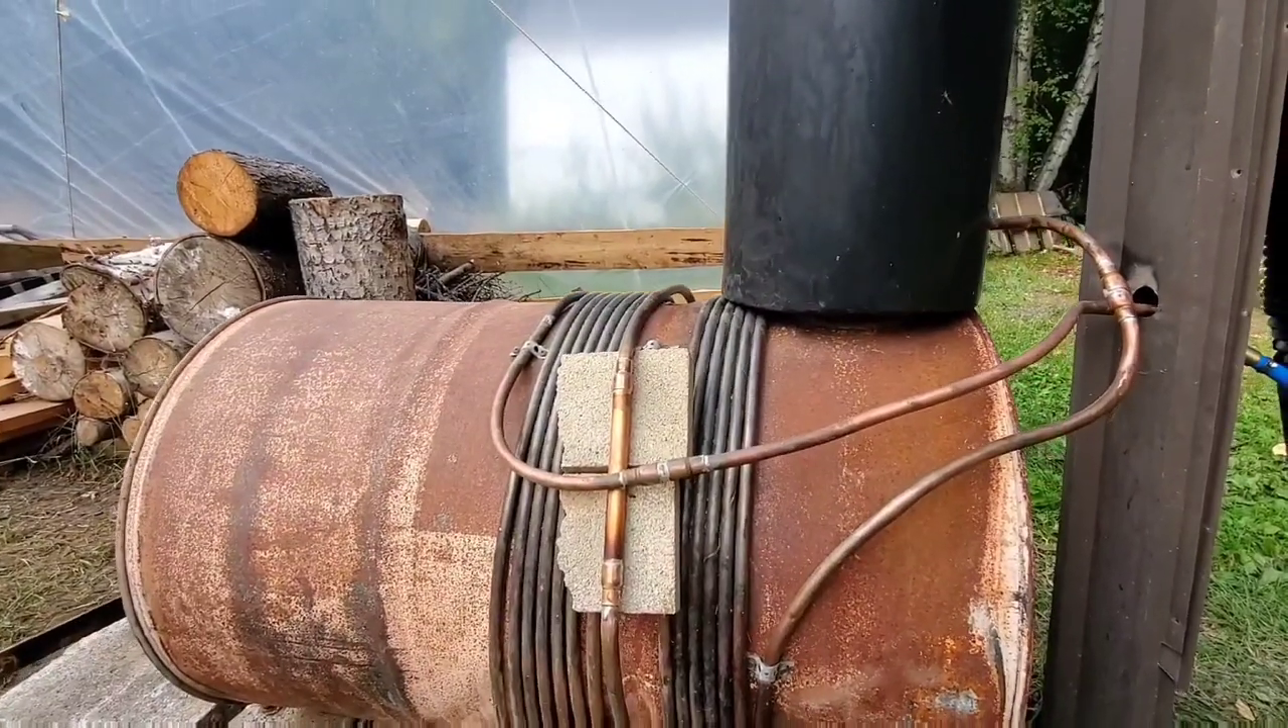You probably noticed that I have copper pipe wrapped around the stove as well.